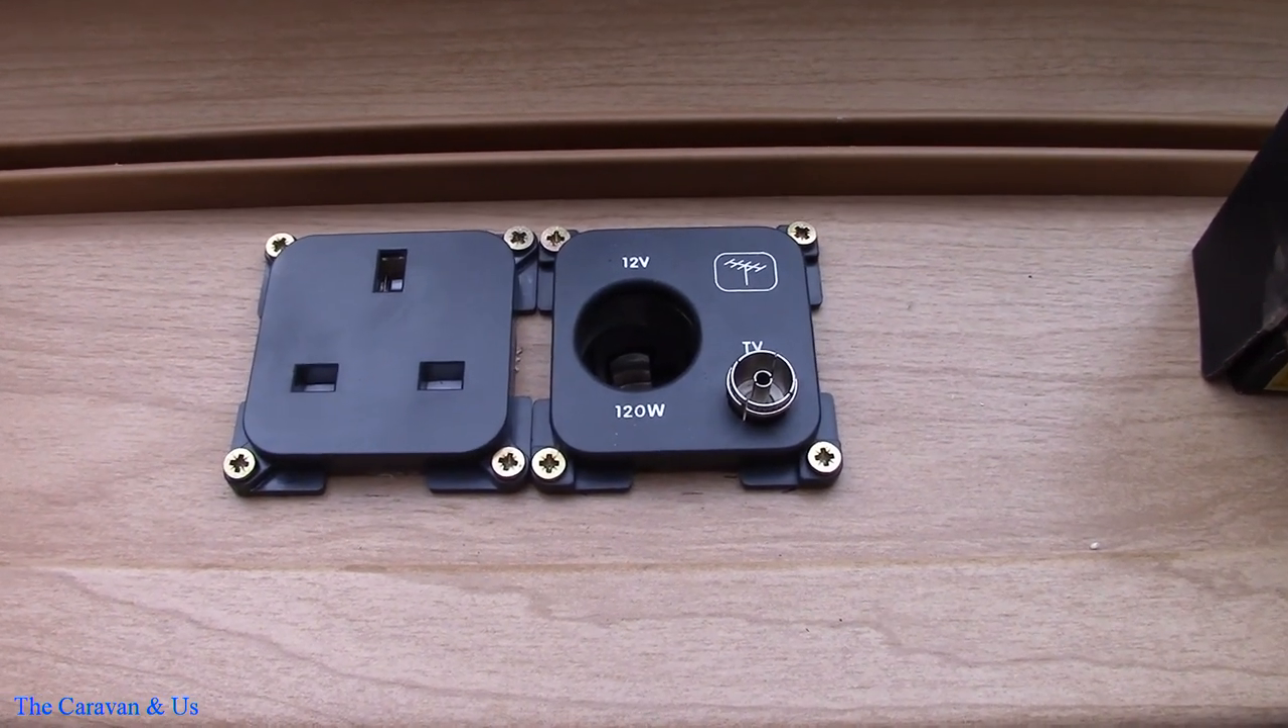So that's the two sockets wired up in place and fixed.